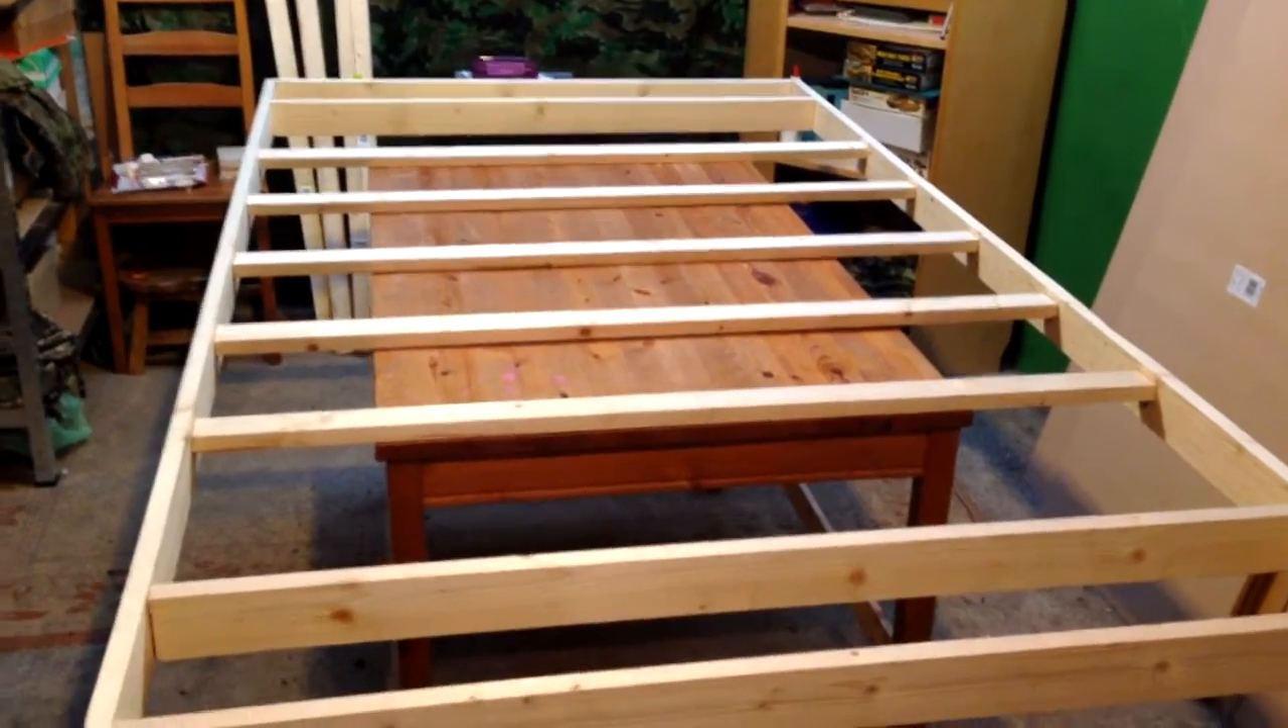I've done the cross spars as you can see and I've laid it on the table.